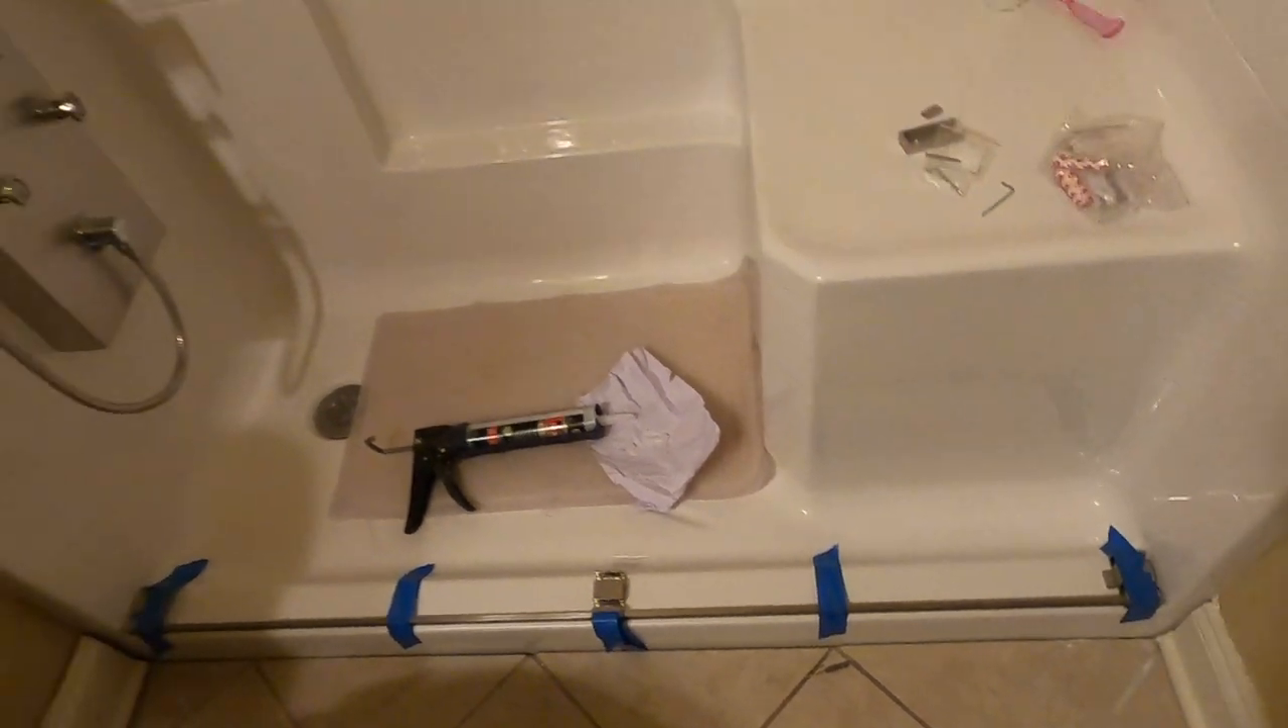Back at the shower job, I've got the bottom rail and guides mounted on the shower.